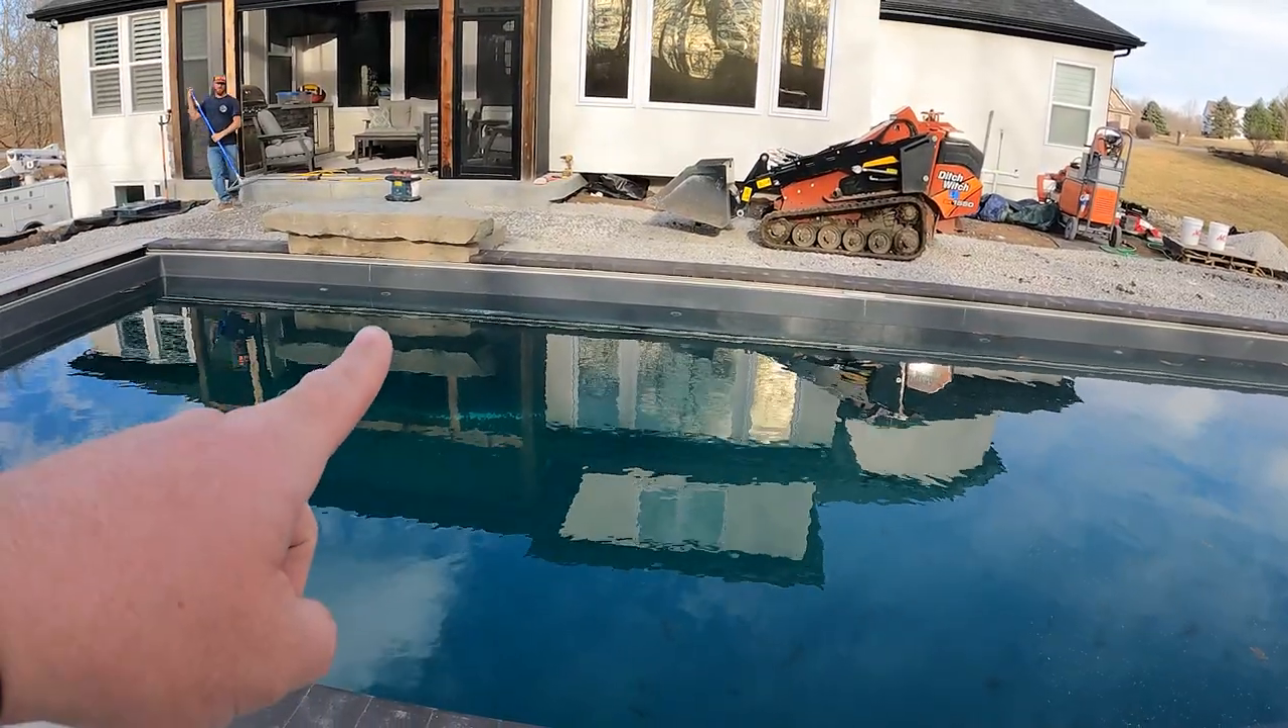Got our coping wrapped up got our jumping rock installed.